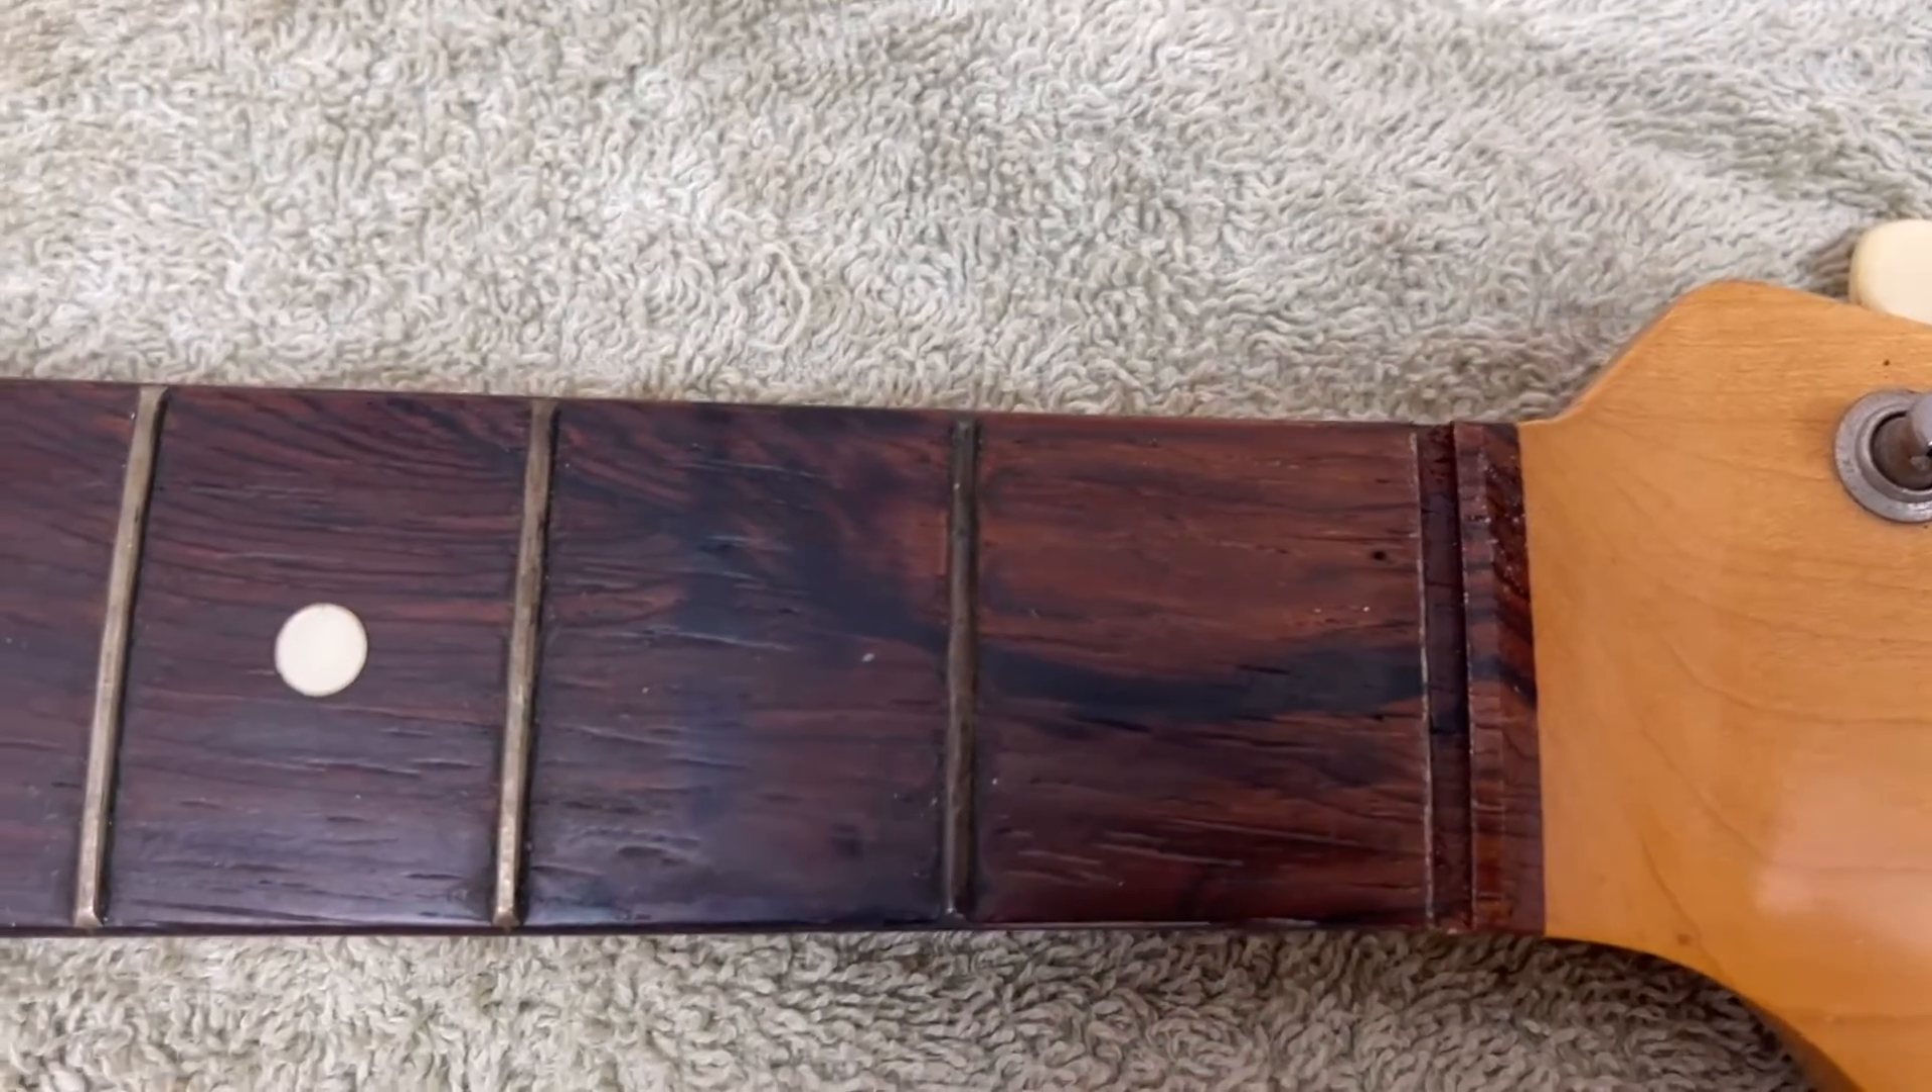So here's what it looks like at the moment, I've just taken the nut out, that knocked out easily enough.